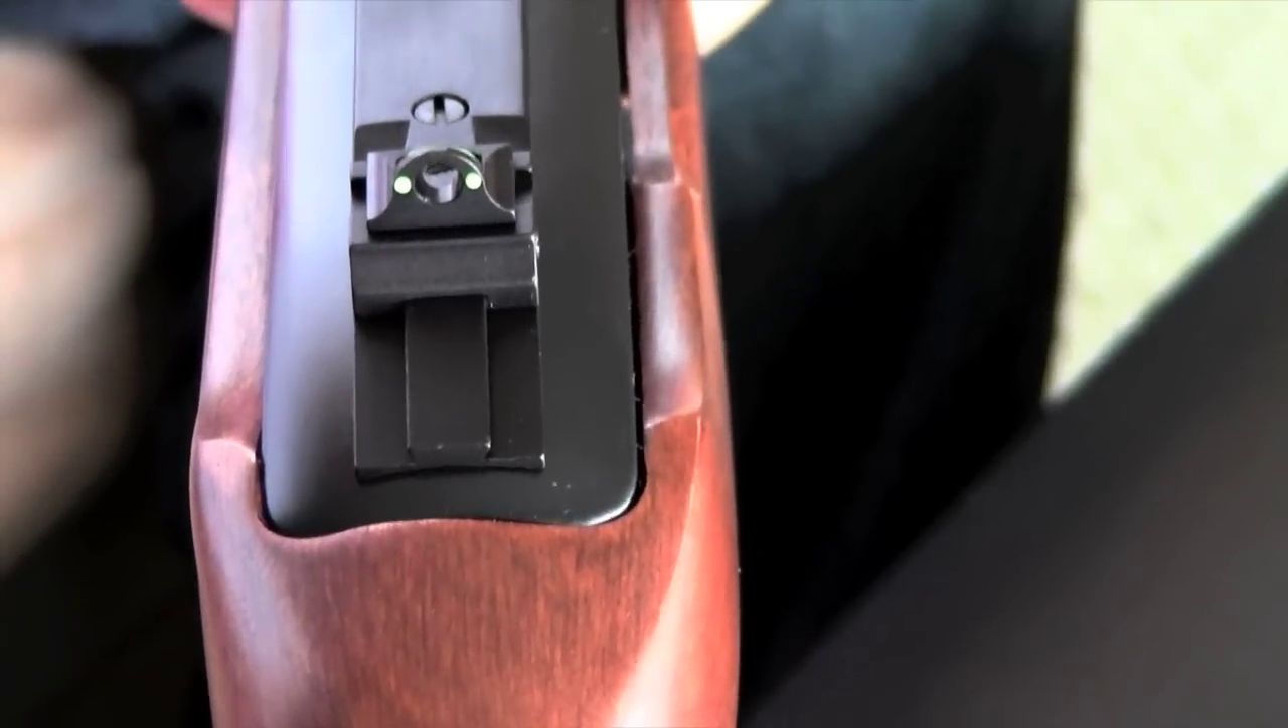Okay, there's the rear sight. It's installed.